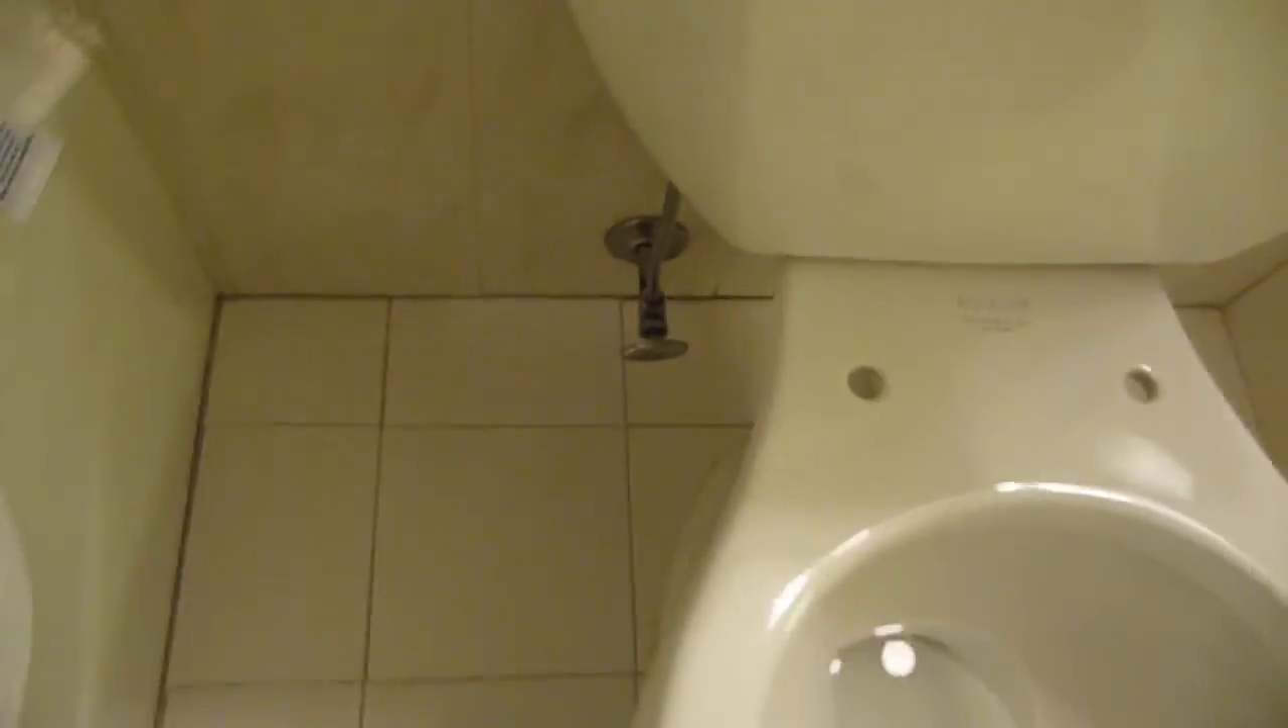I just removed the existing seat and the lid.